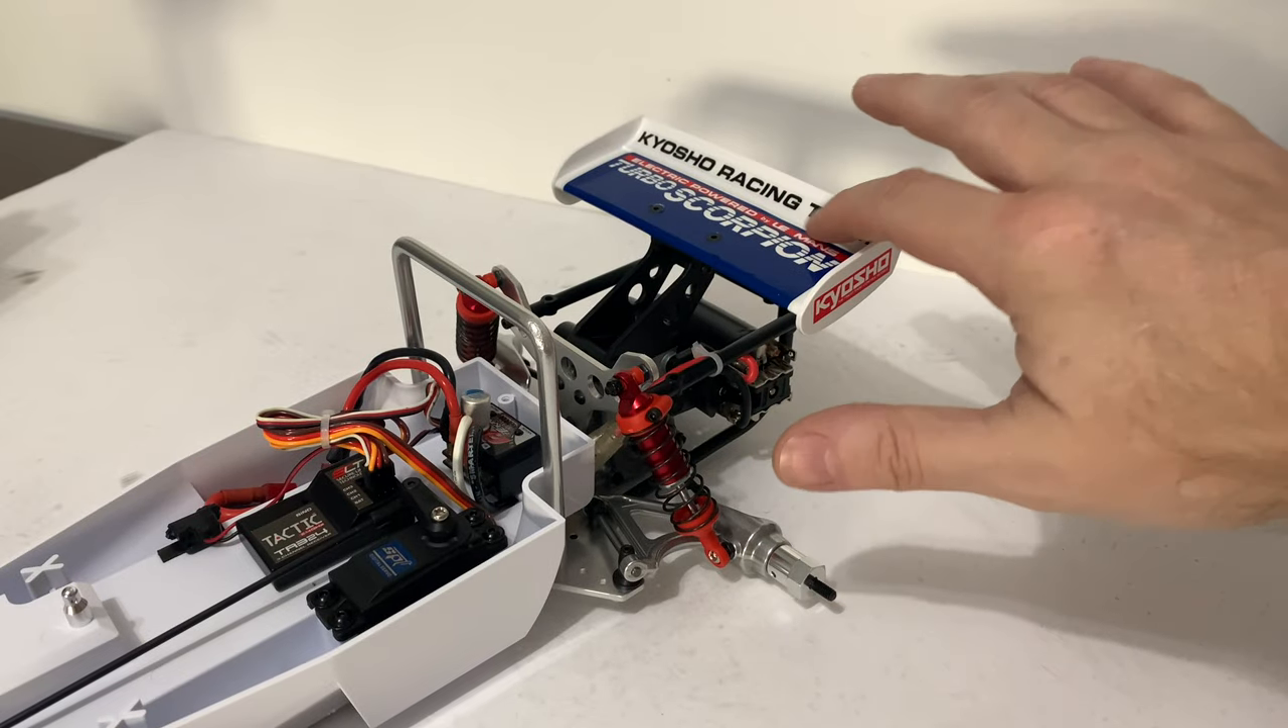Right, that's the wing on.